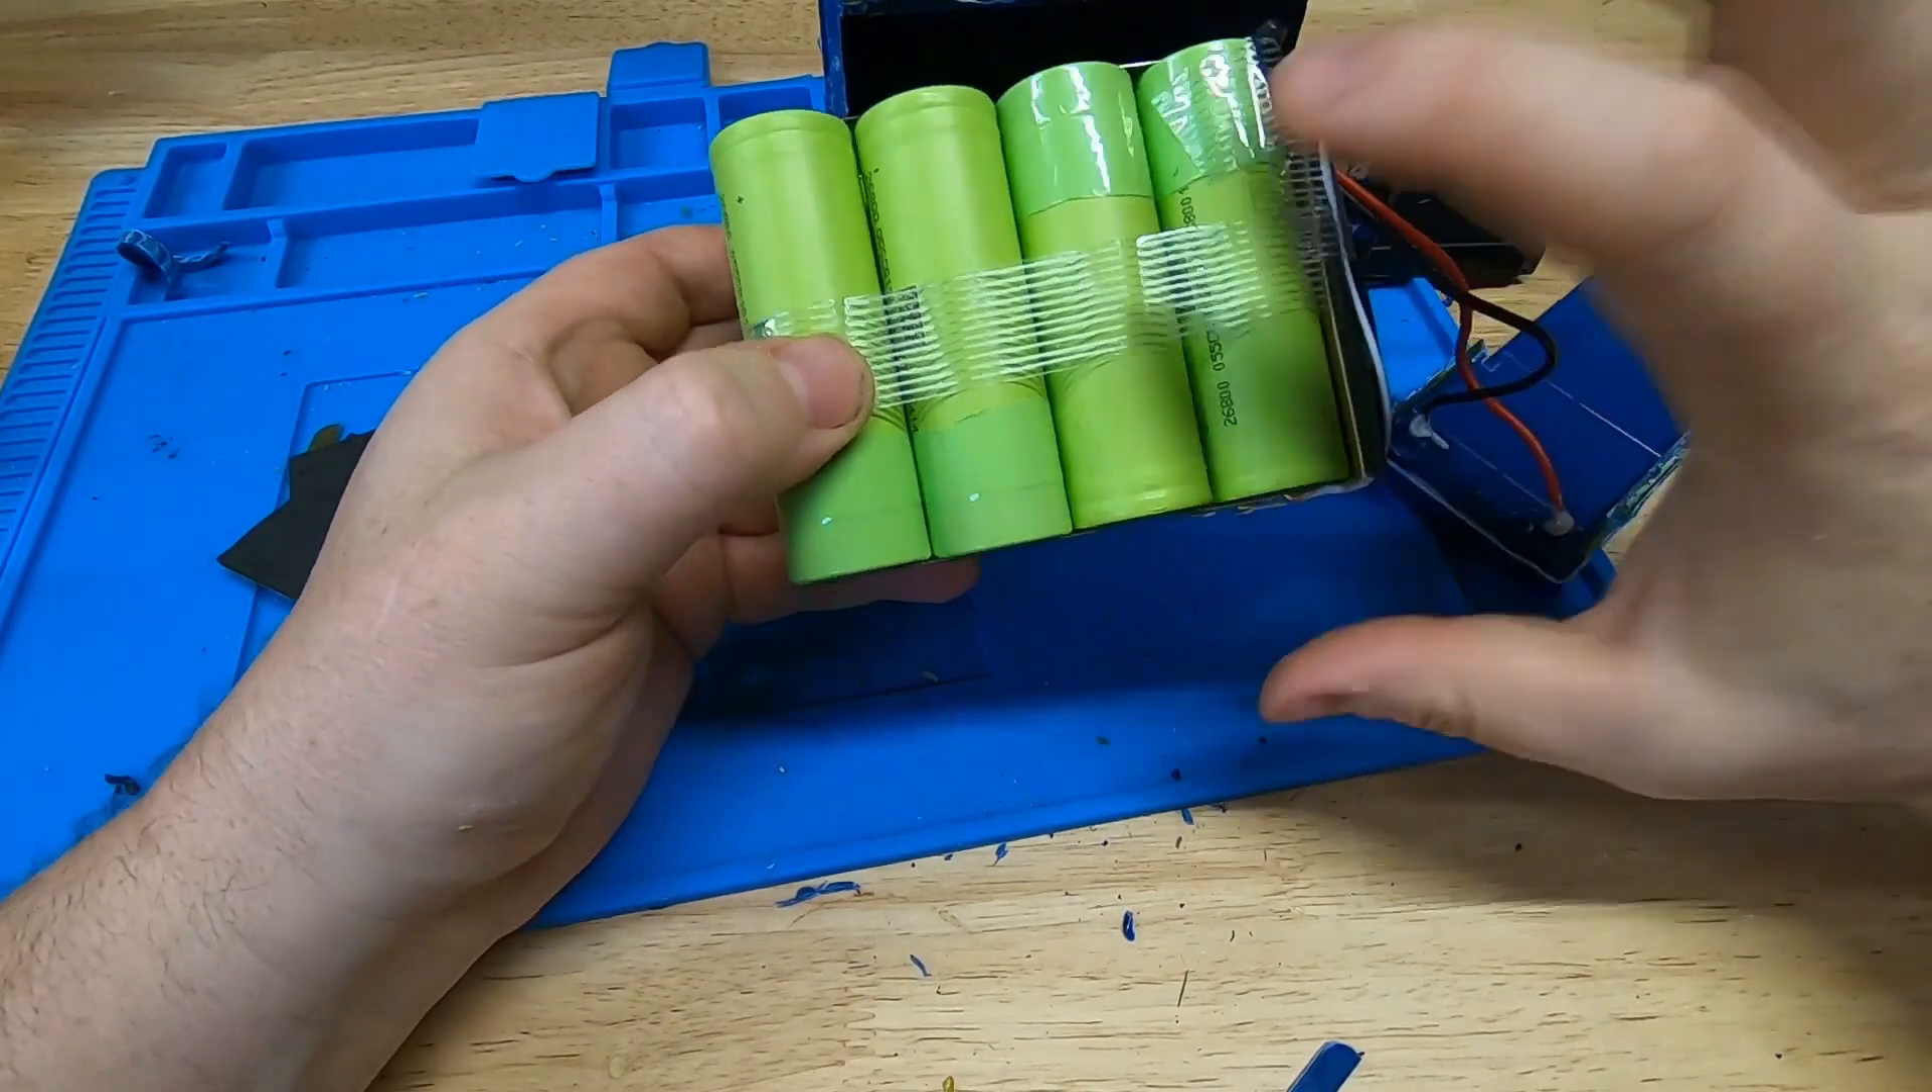I also really do not like that these series cells are touching each other.